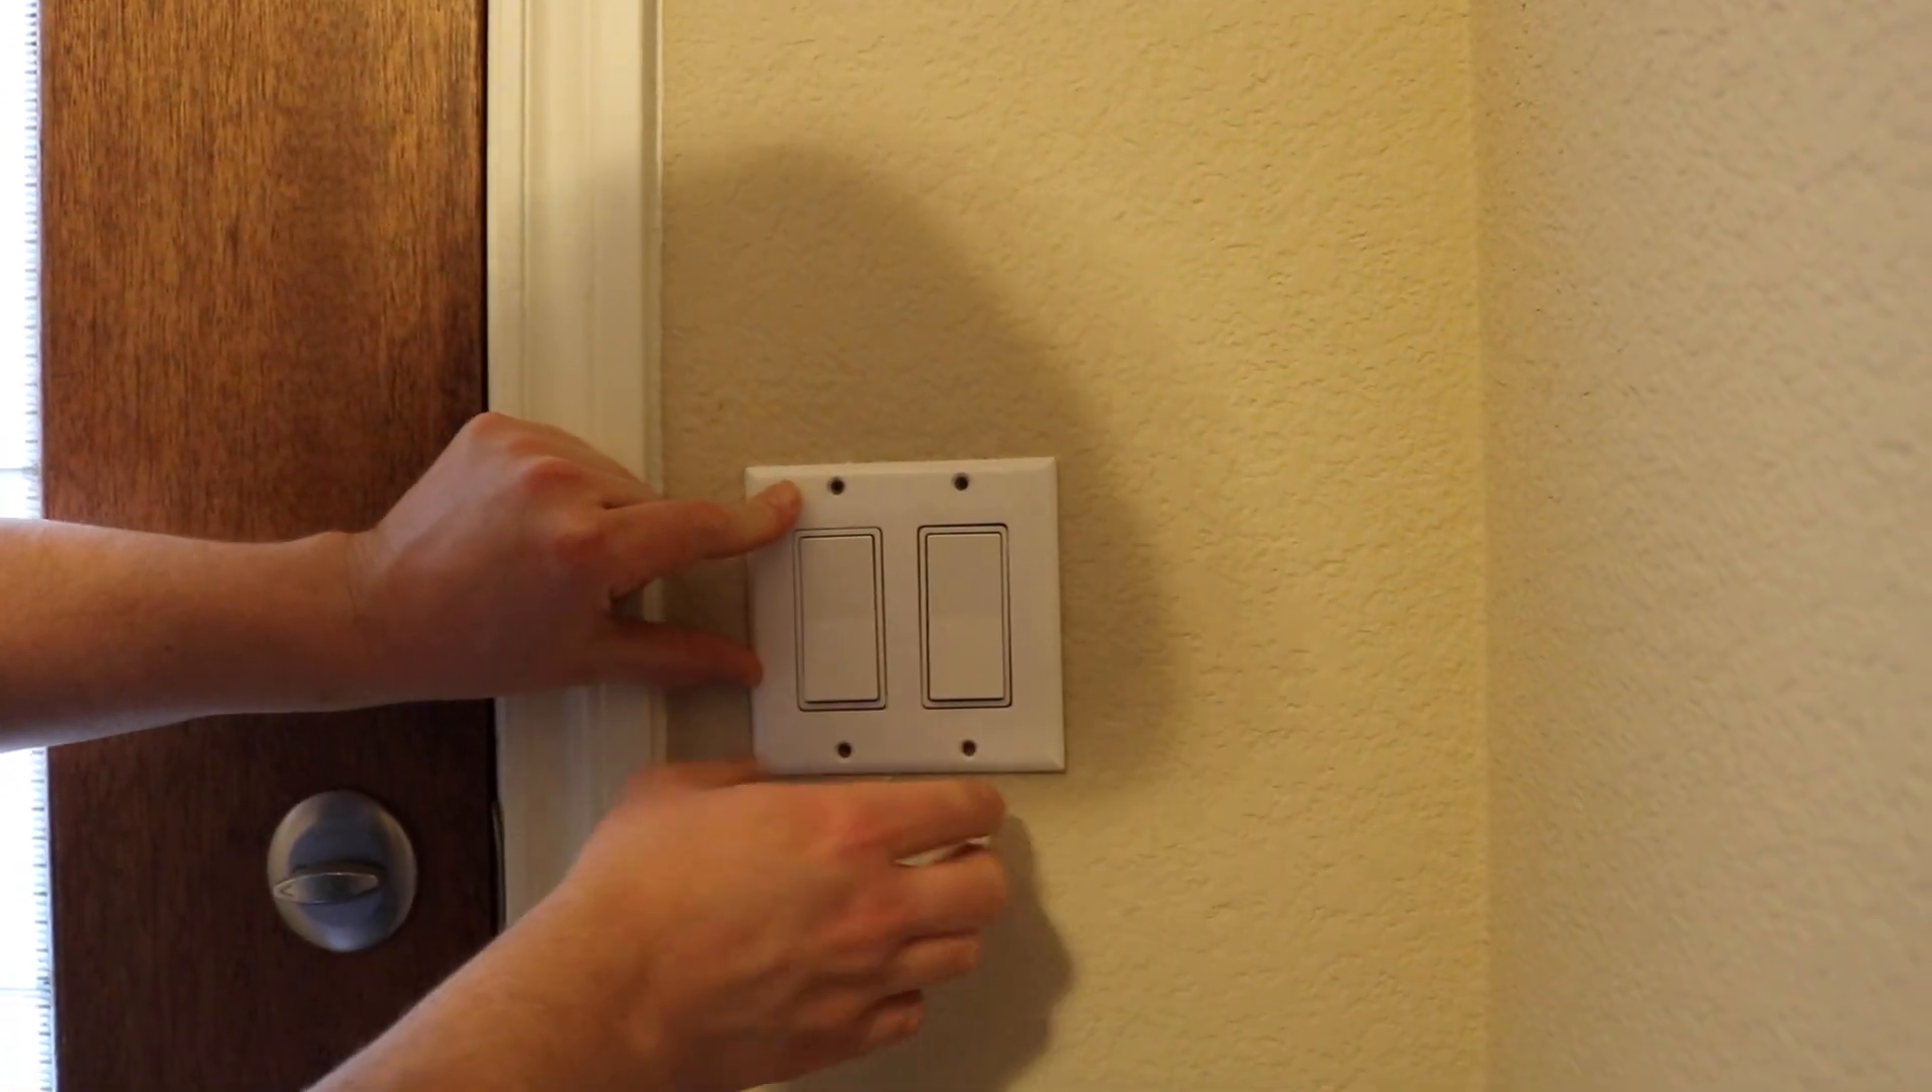So we got that and you see how that cover just fit on there naturally and perfectly.